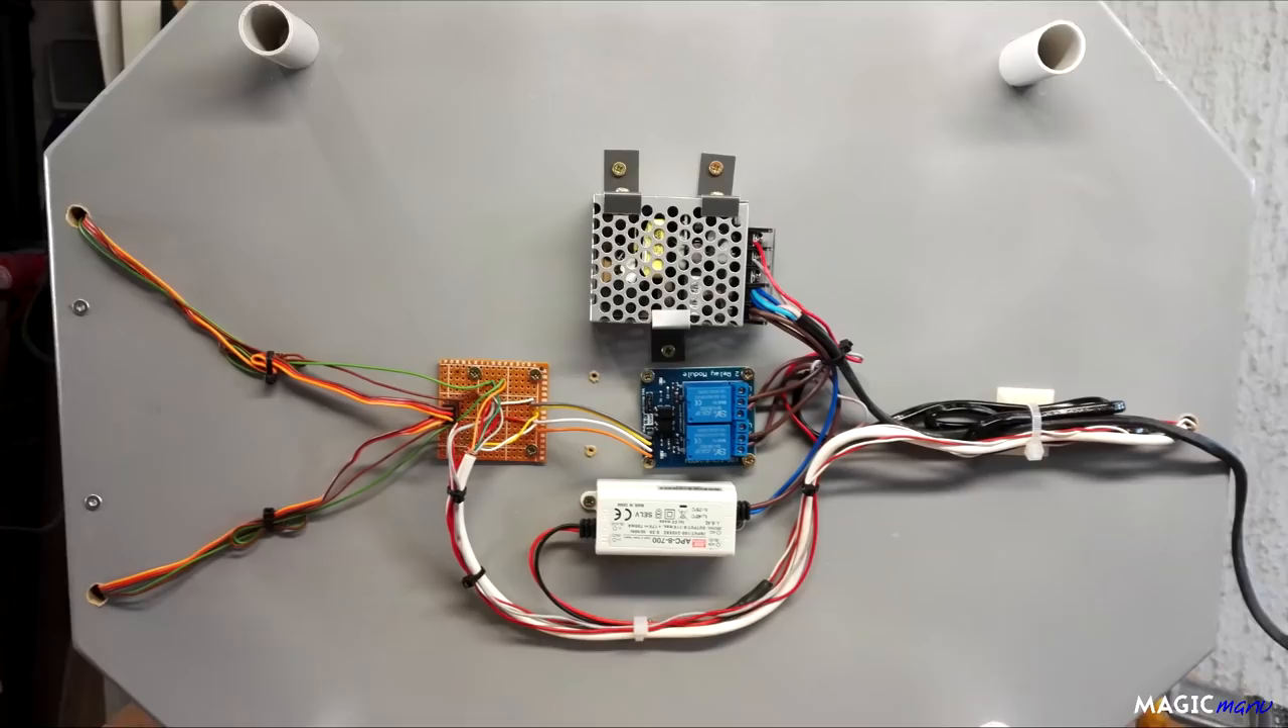Voilà, tout le dessous est câblé.